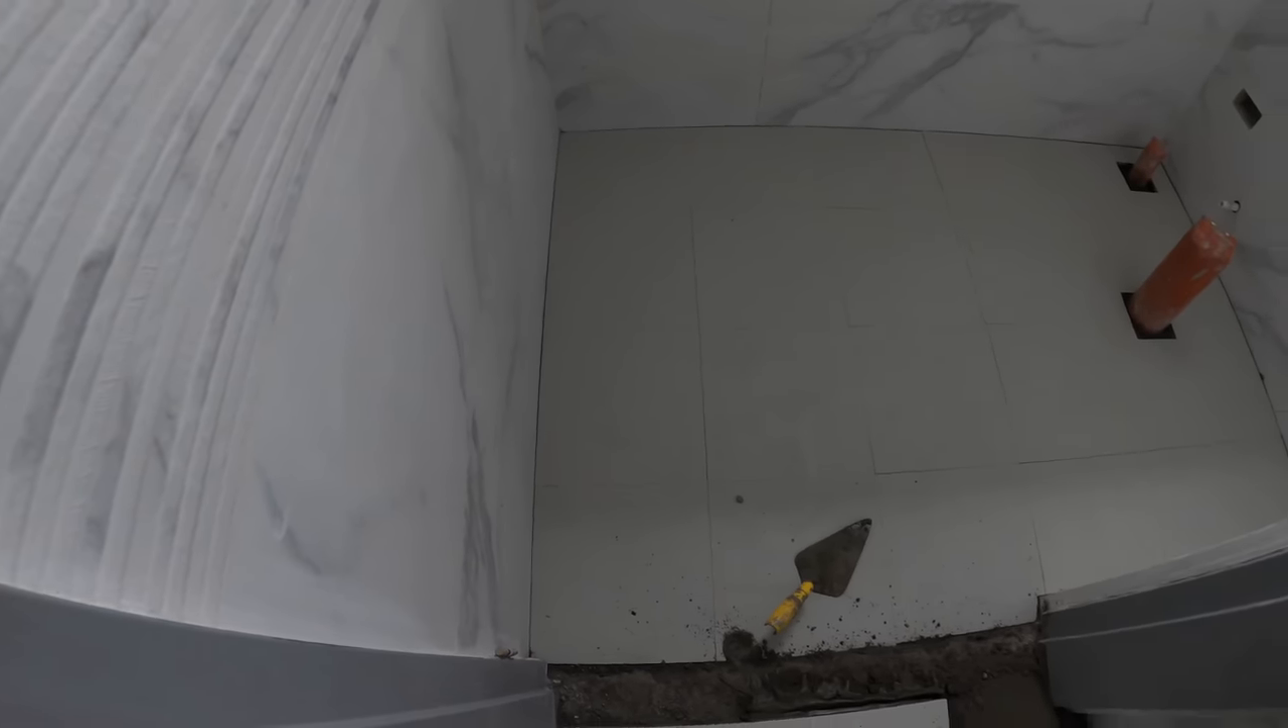All right, here in the master bath in the water closet area, Mr. Jojo has completed all of the tile on the floor. With the exception of this small little piece here at the doorway.